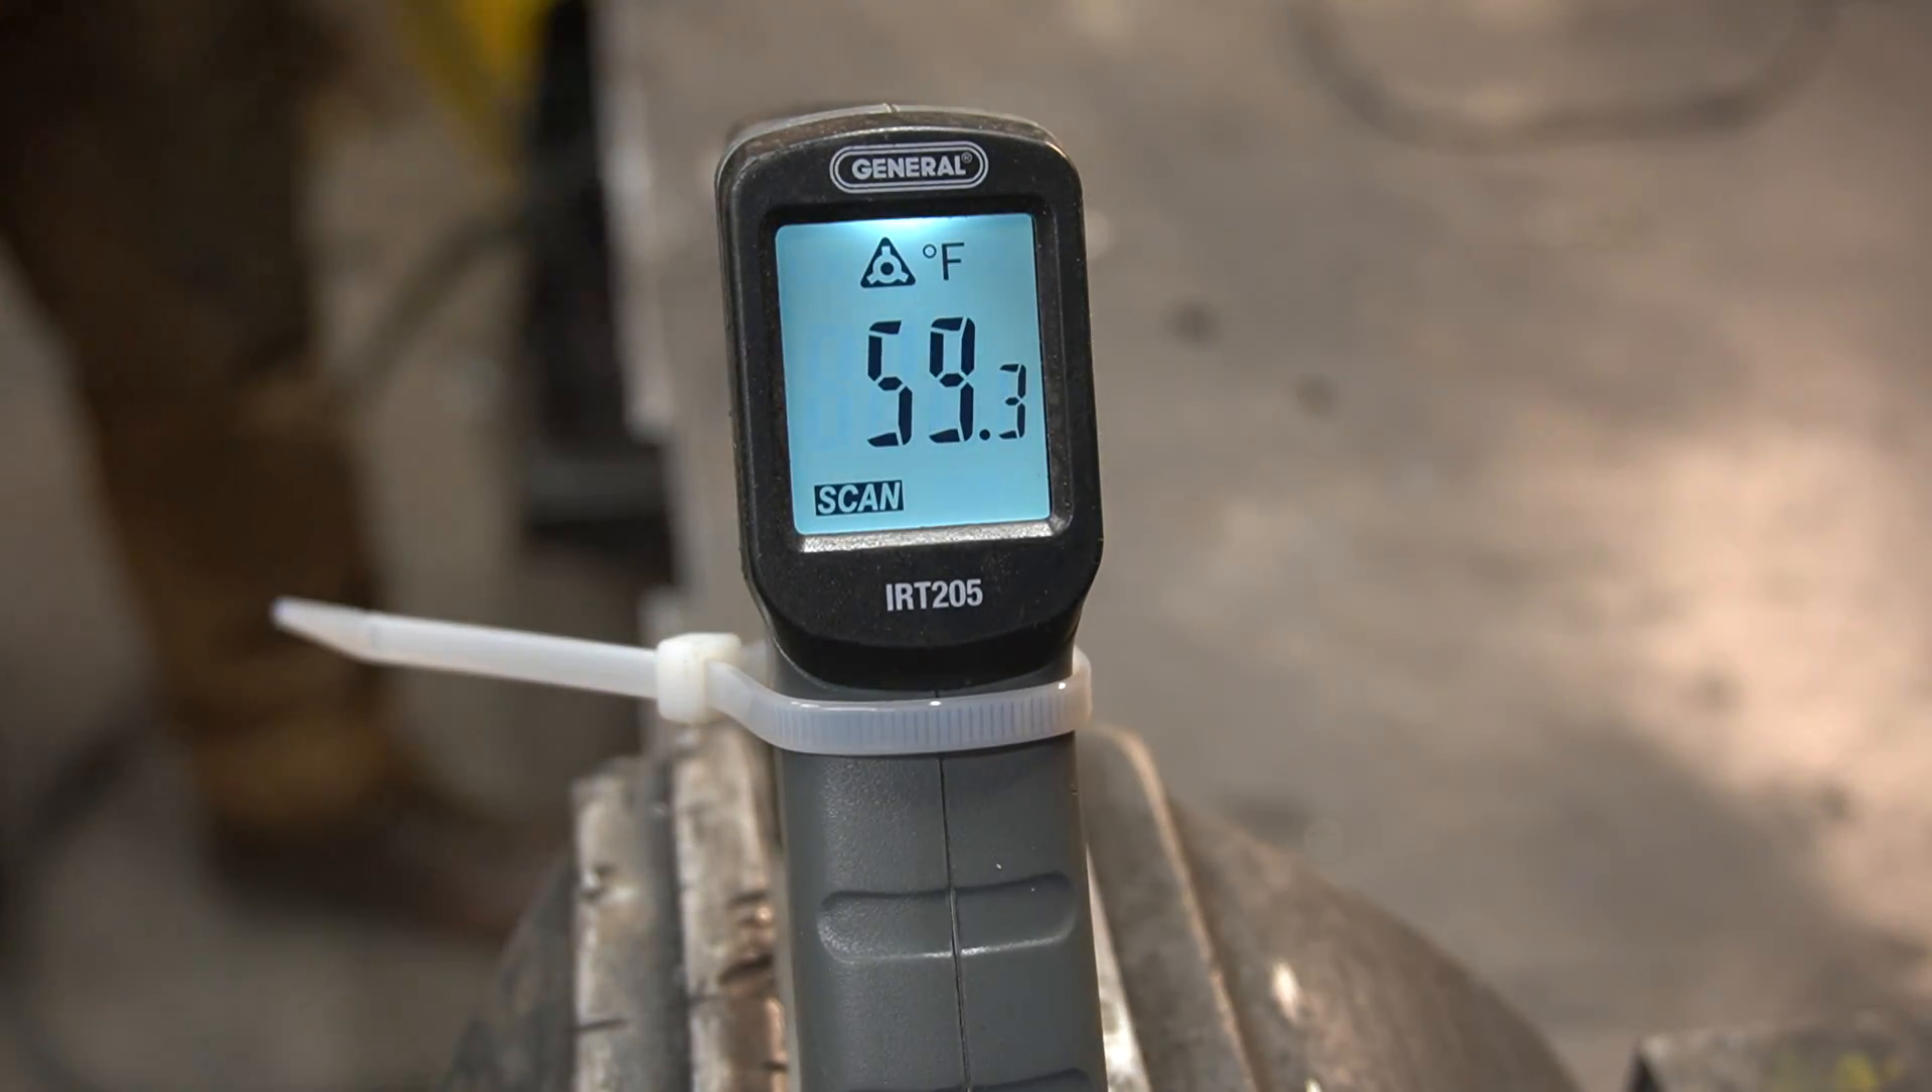All right, I've zip tied the trigger on.